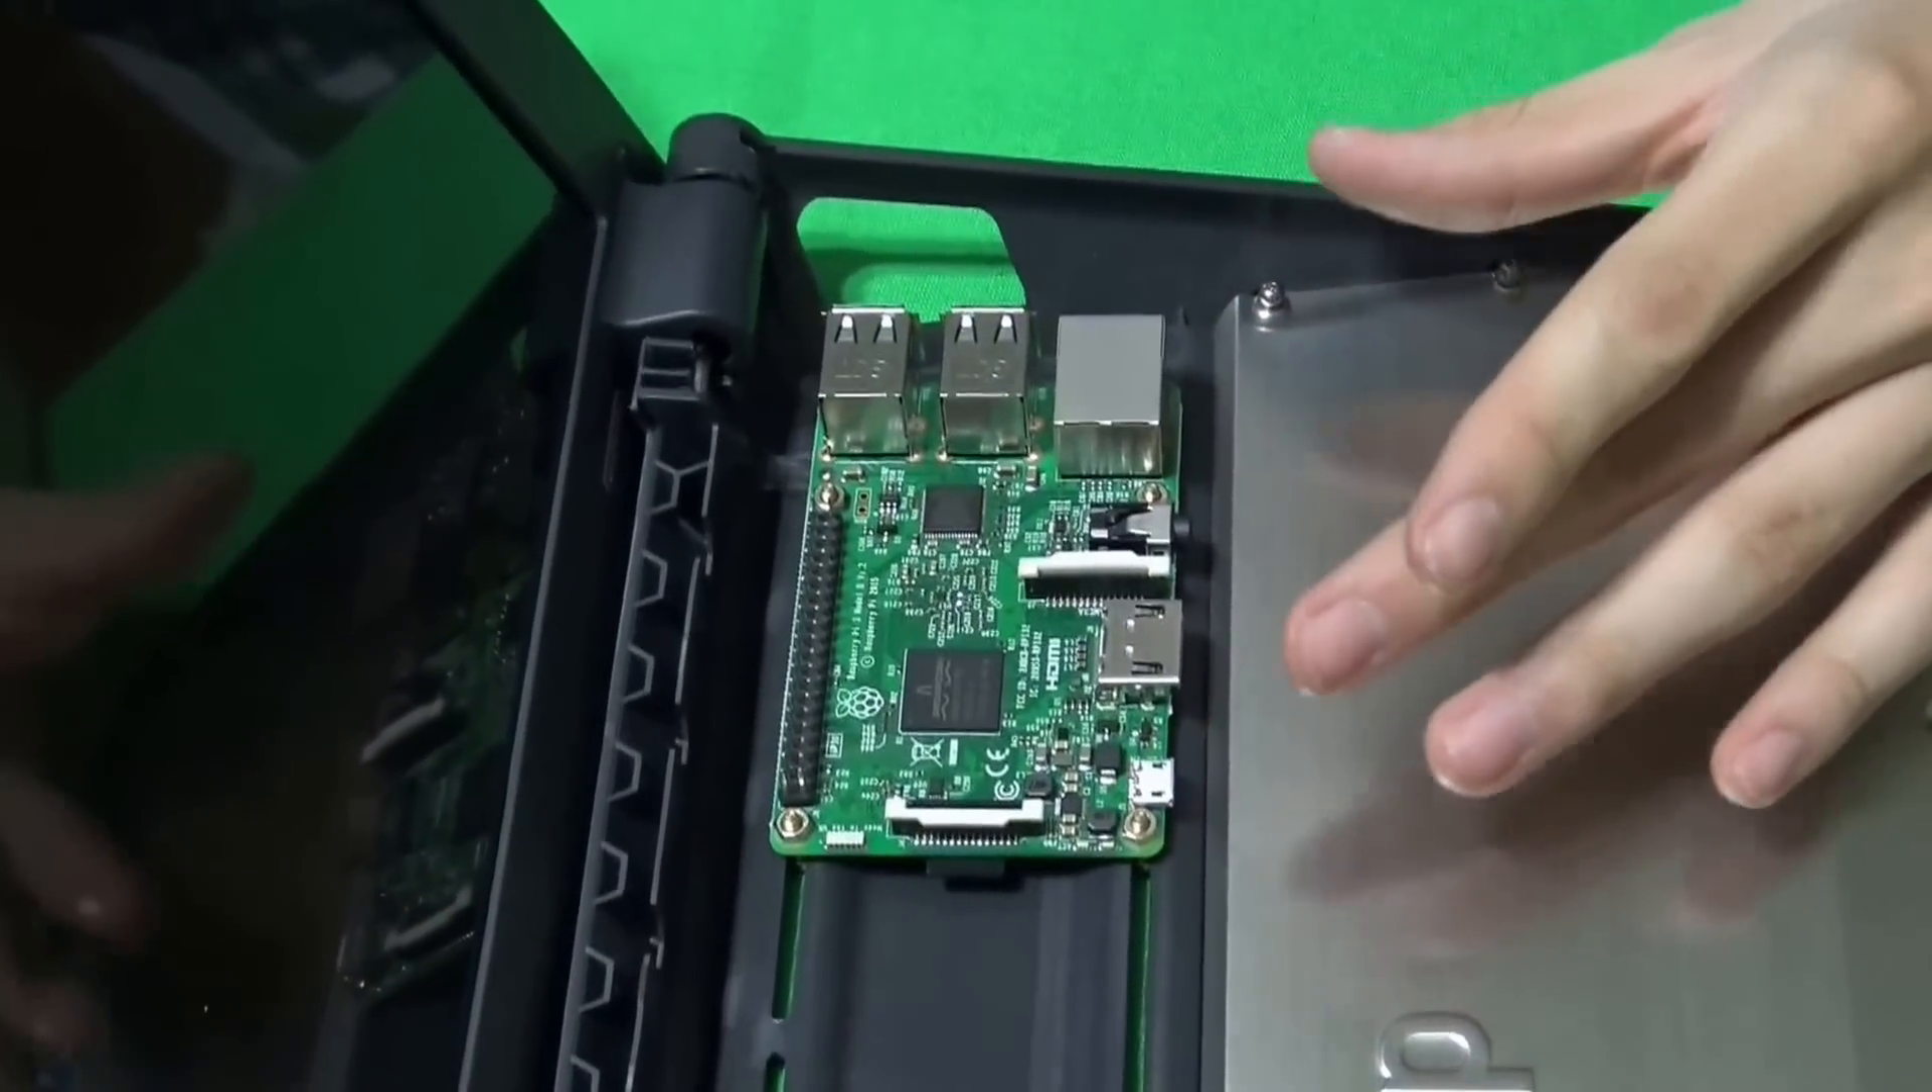I have already put in the Raspberry Pi inside. It has to be at the right side of the laptop.